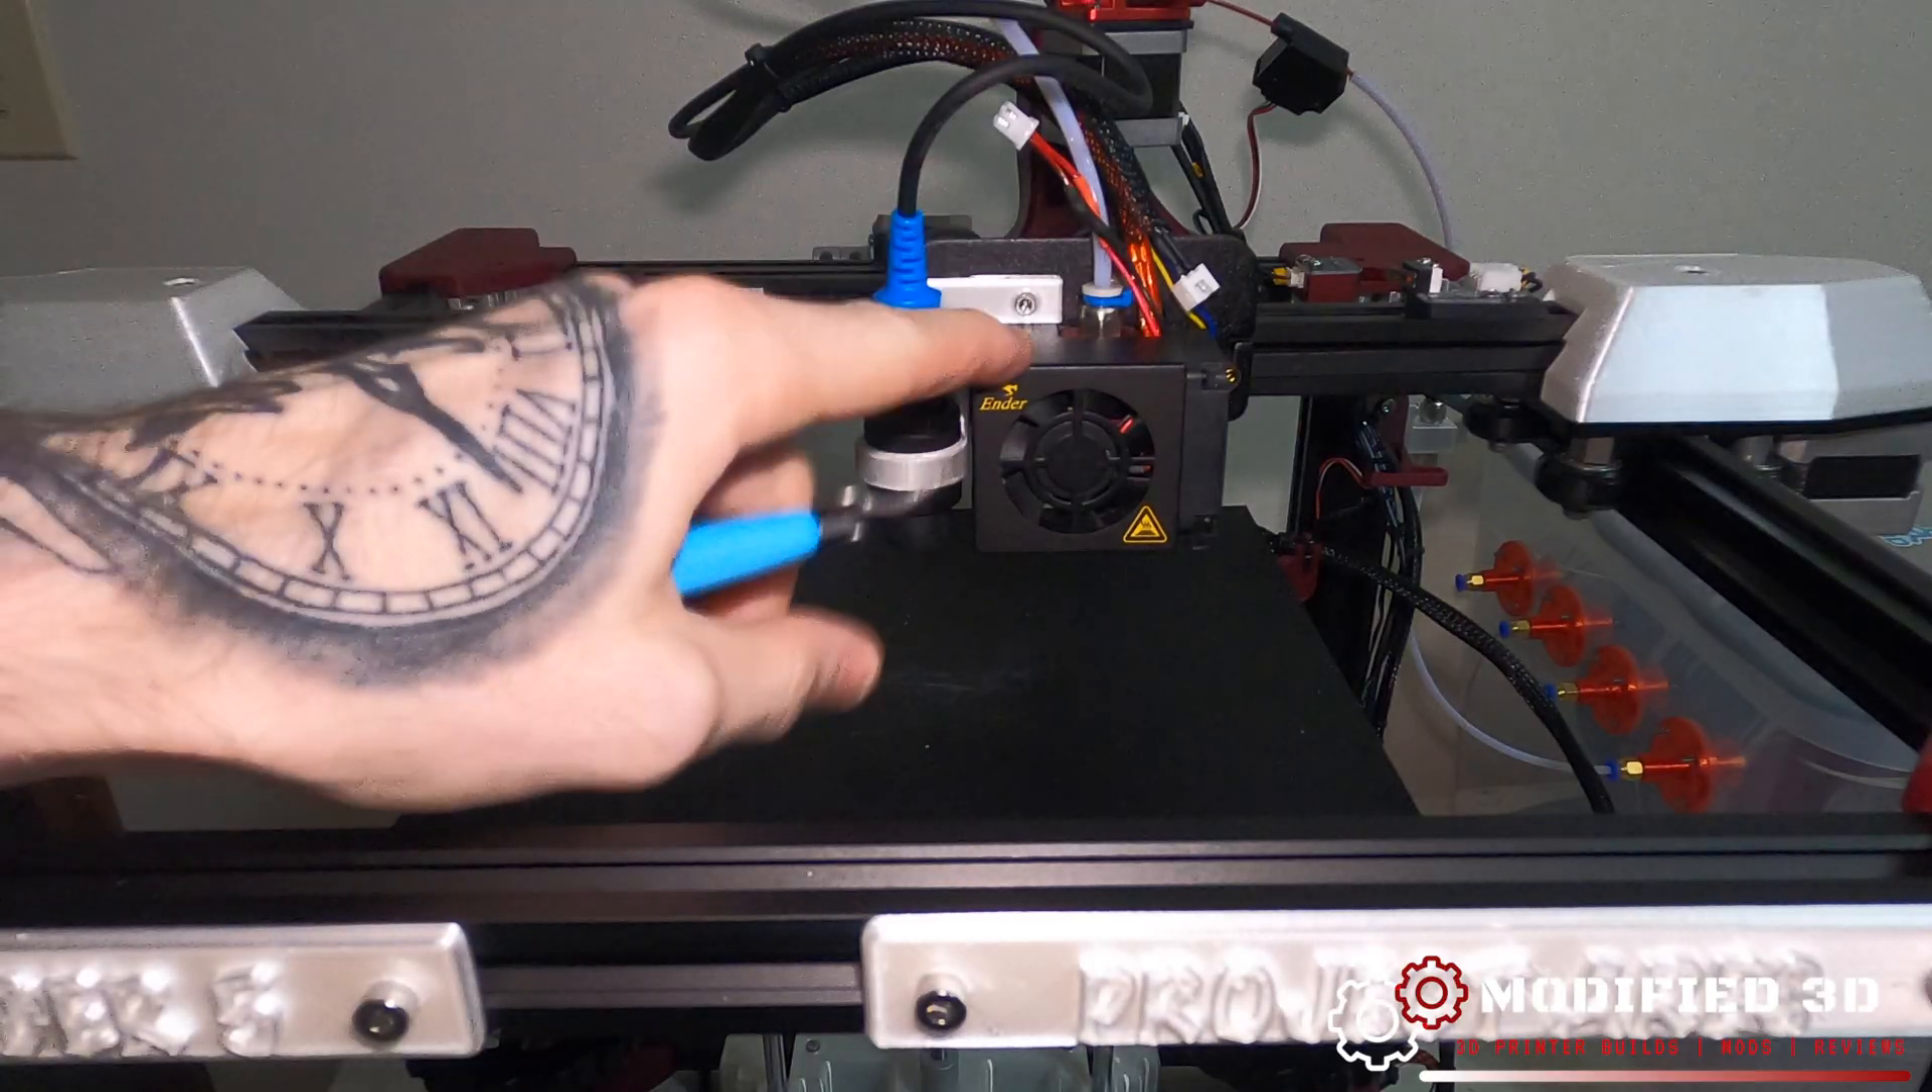All right so we got the fan shroud back on.